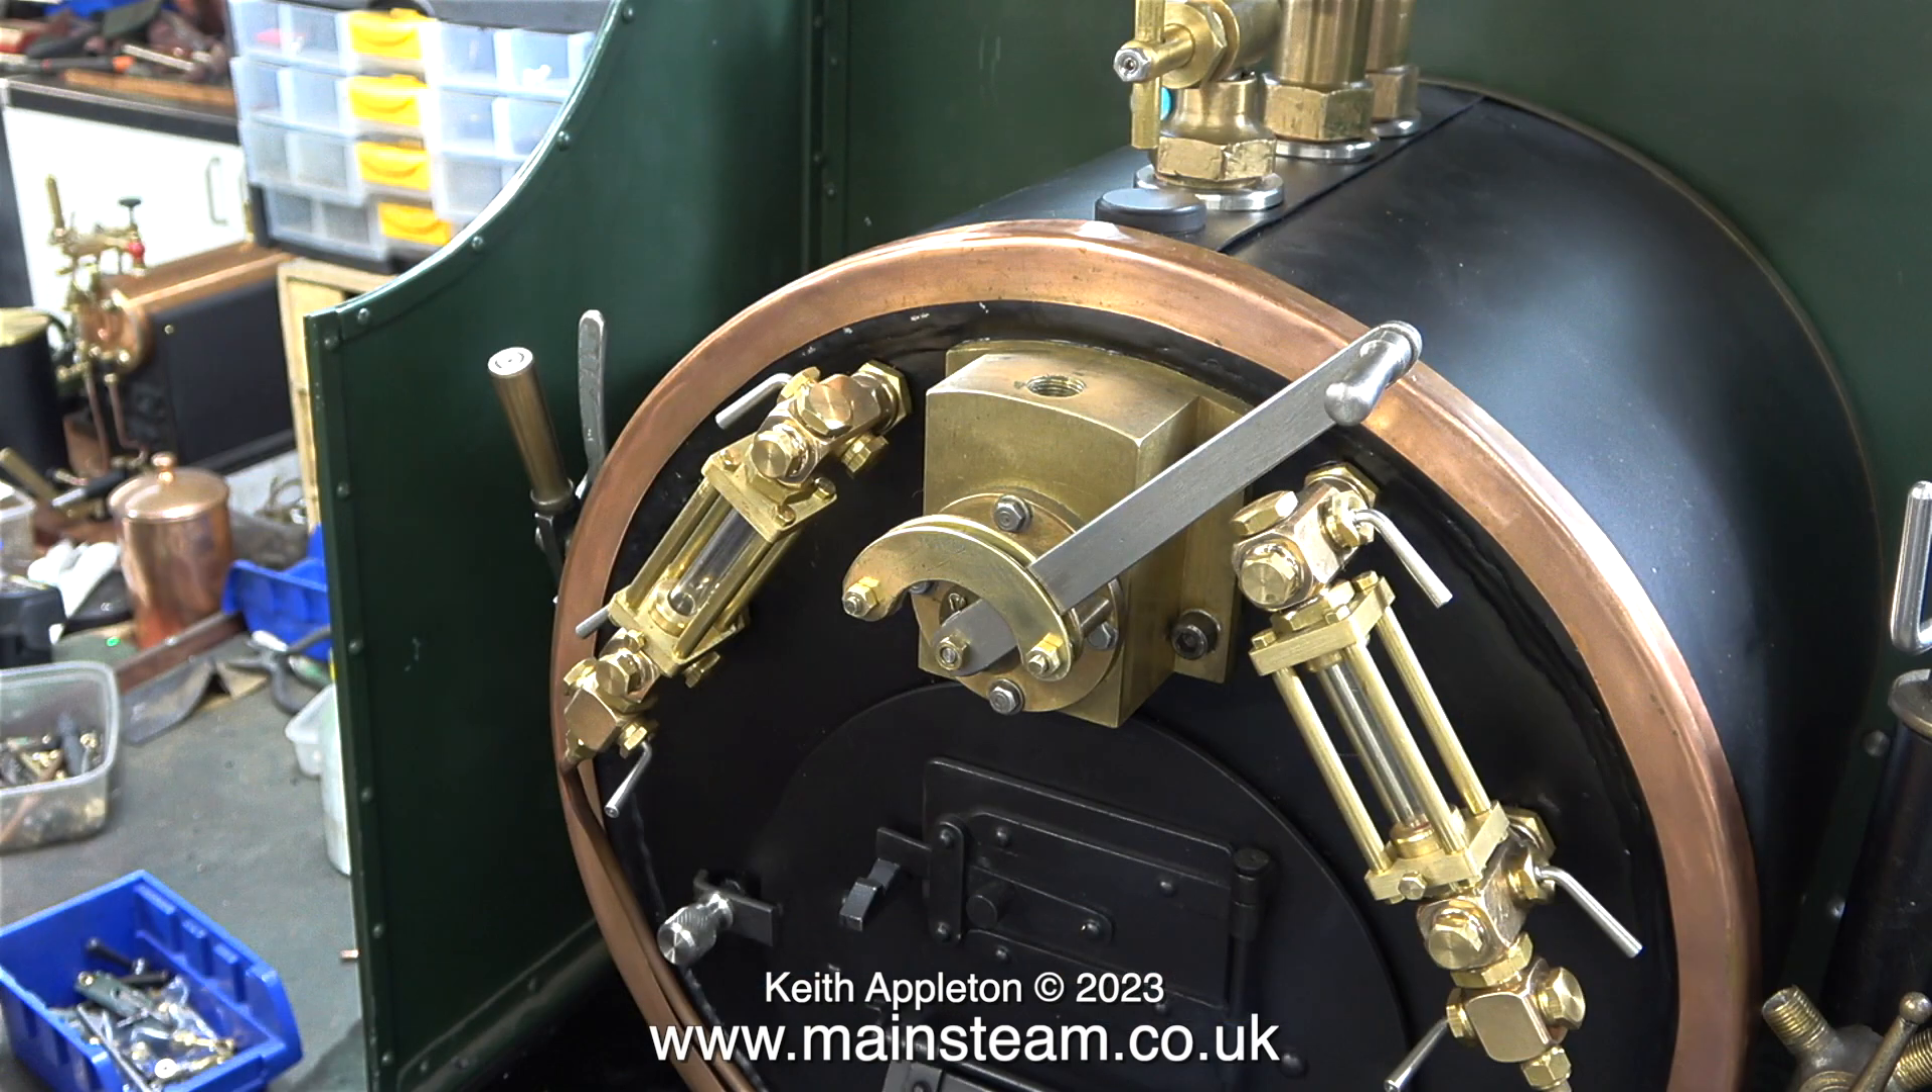The lever fits on the shaft and it's held in place with a lock nut. Now the brass quadrant is fitted the regulator lever is ready to use and it can't fall off.